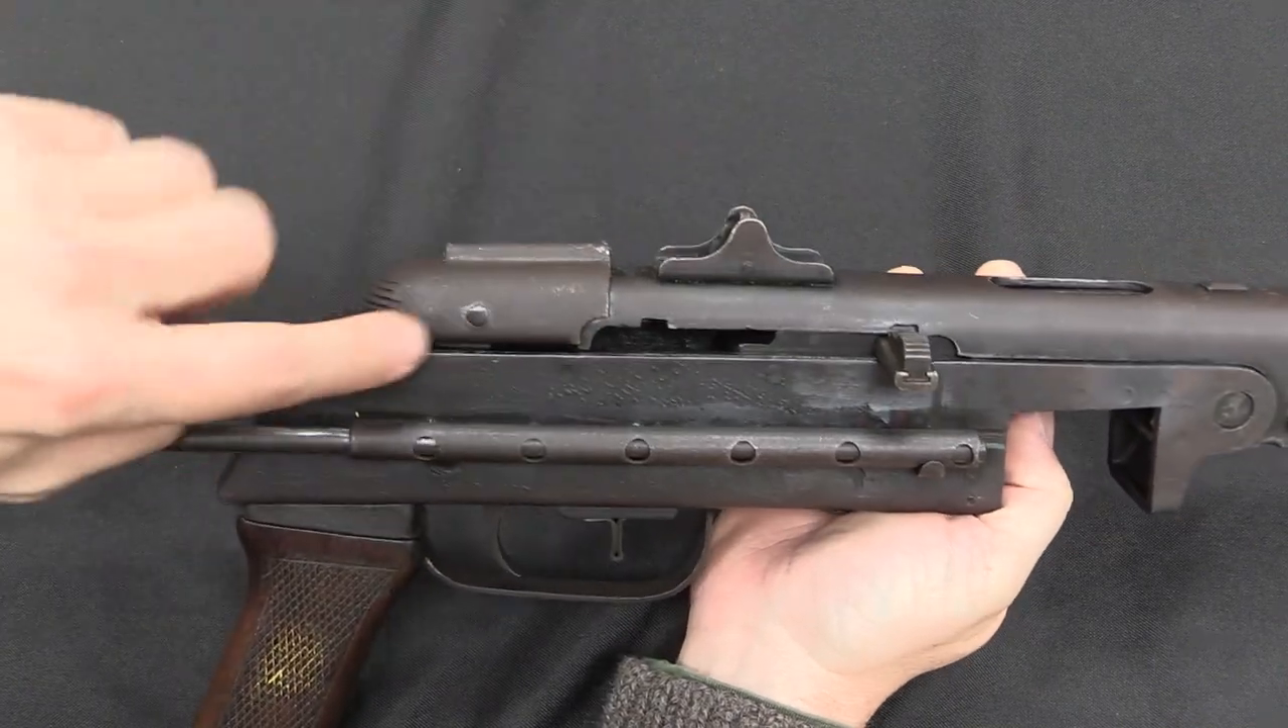This one's a little crudely put together, you can see there are a lot of kind of open gaps in the gun.